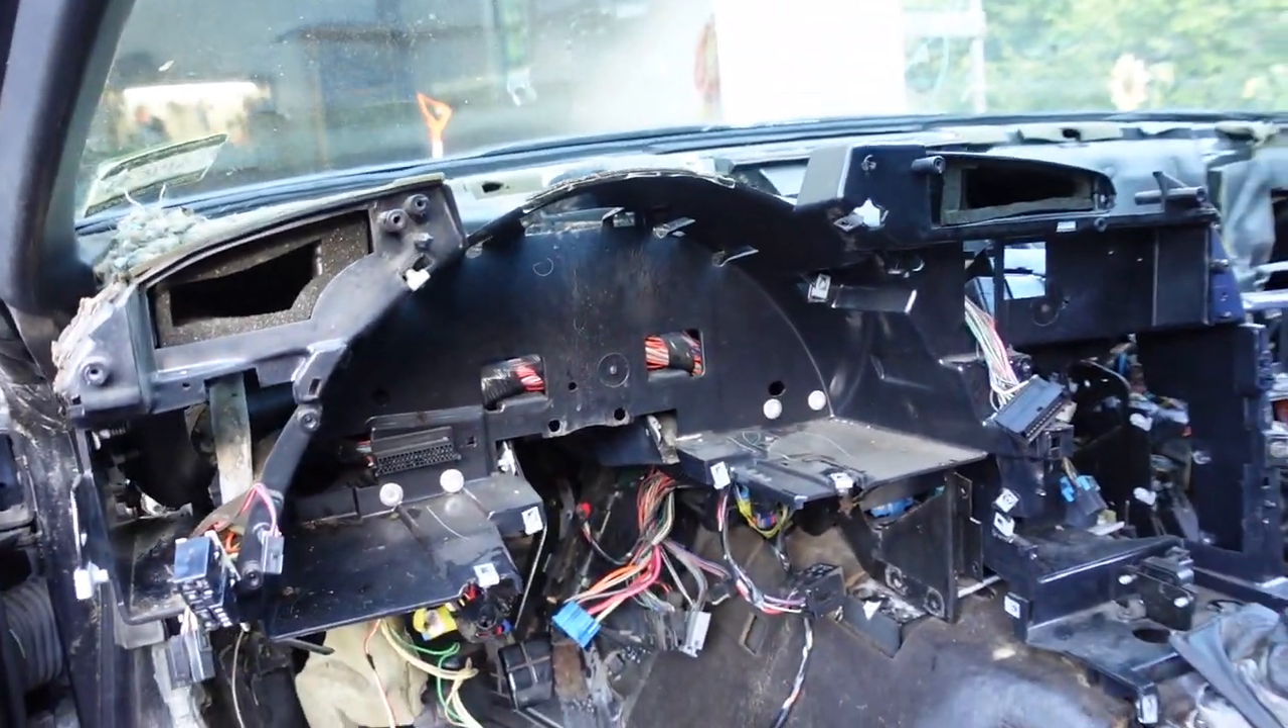We got the dash pad off now i'm working on the plastic structure.